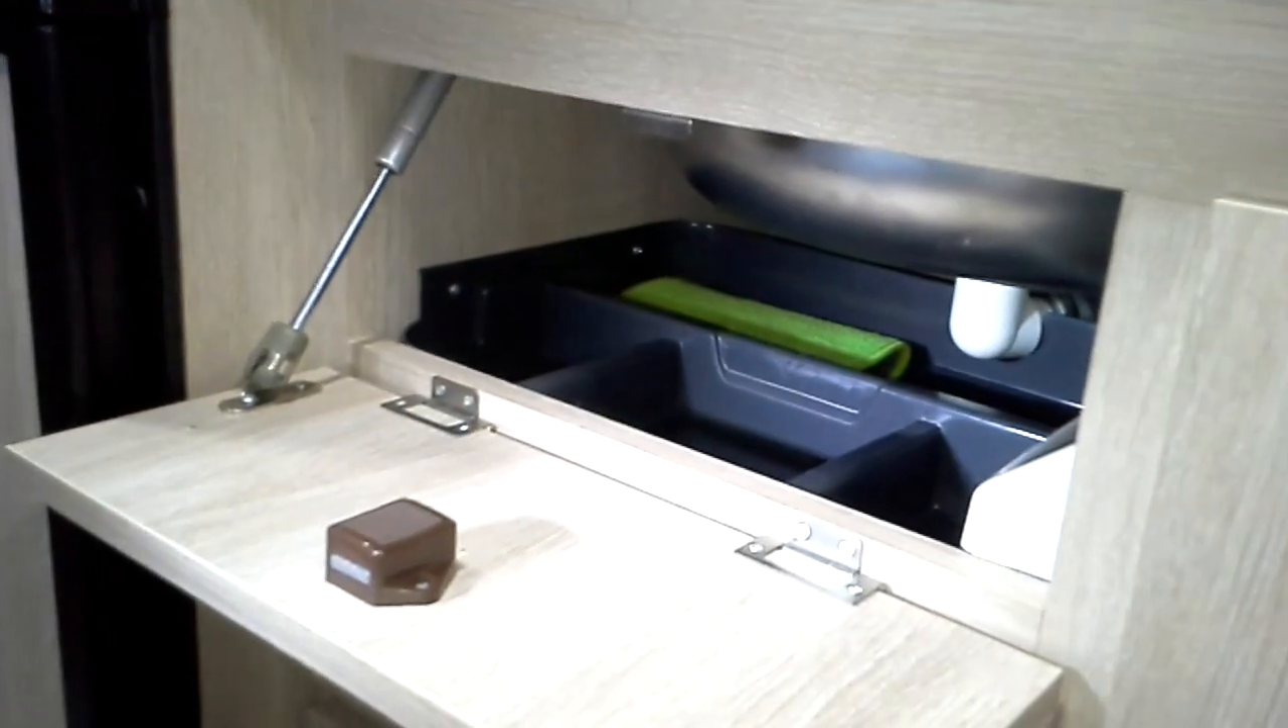Okay so our gas strut's all in connected.